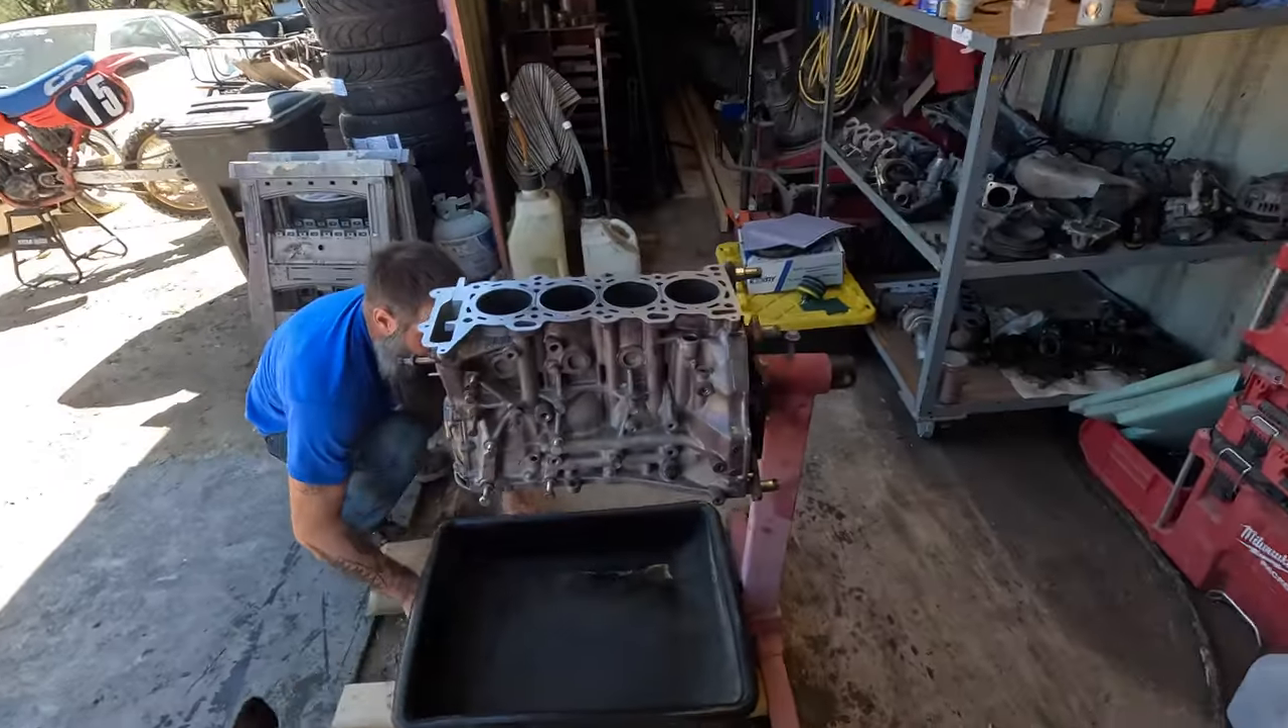Okay, we've got the block up here on the engine stand.